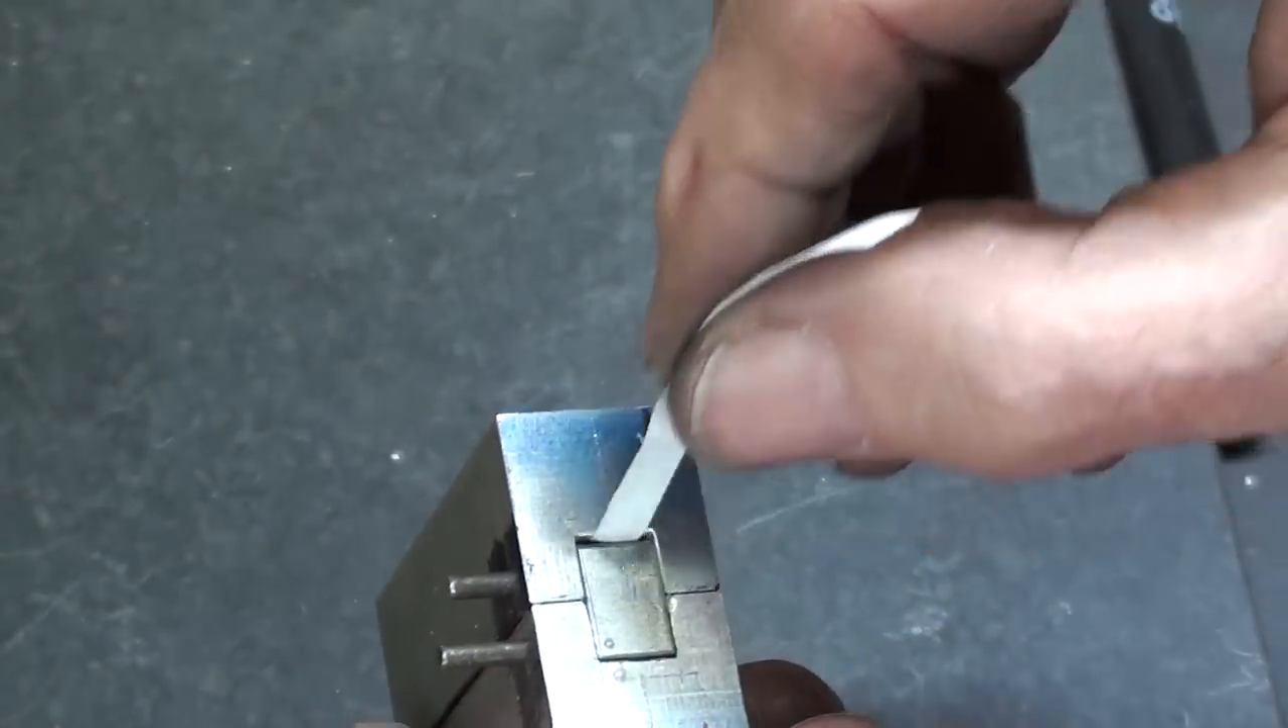Alright, both pins are in place.